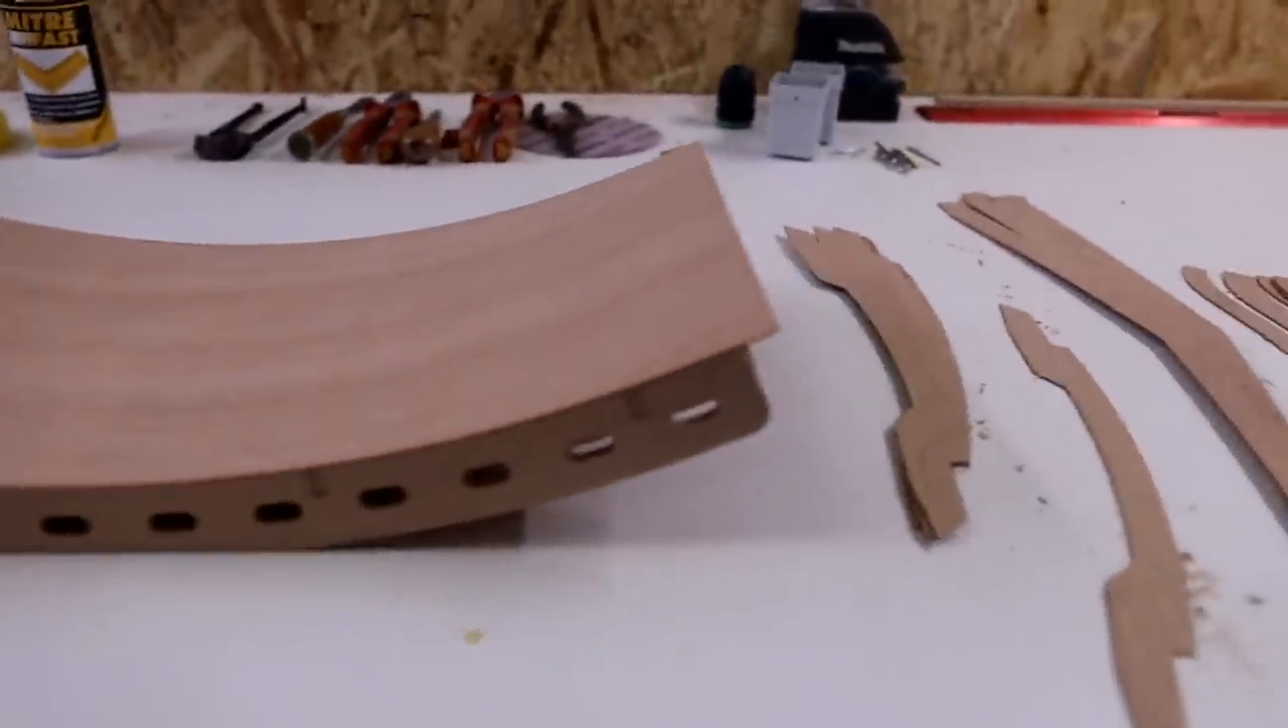There is our skin glued on to the framework.